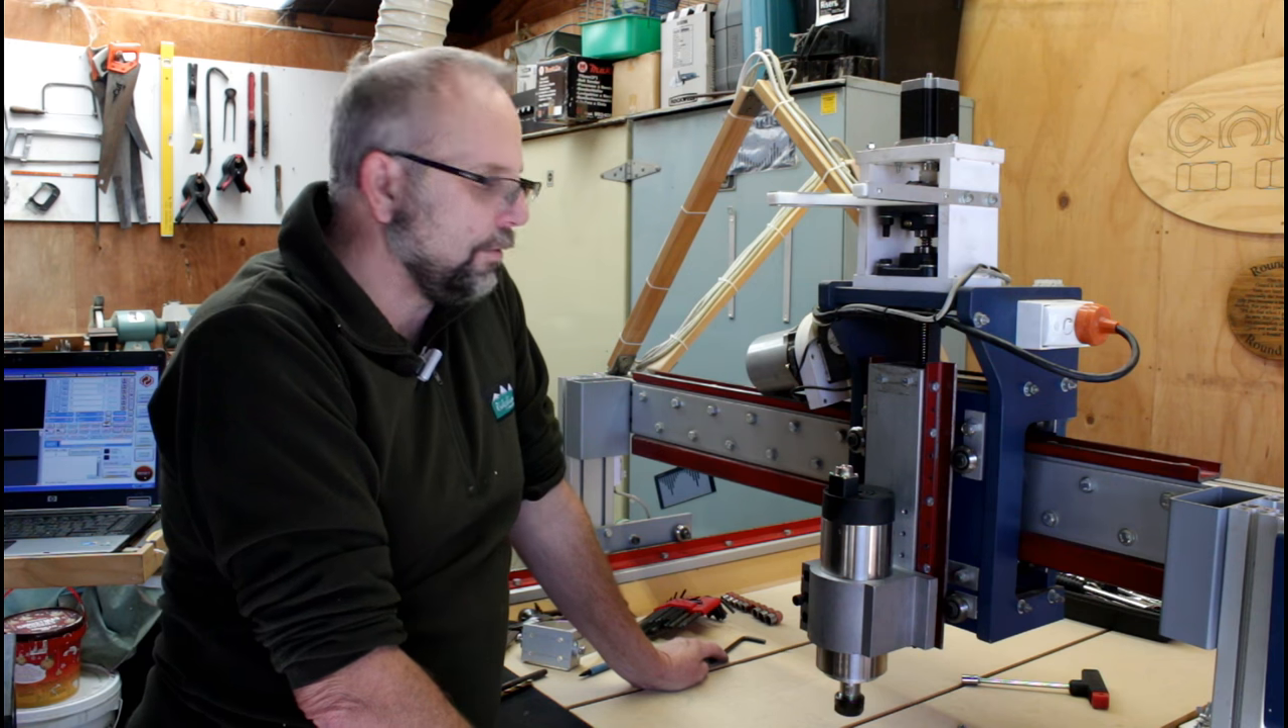And there we have it The spindle is installed.